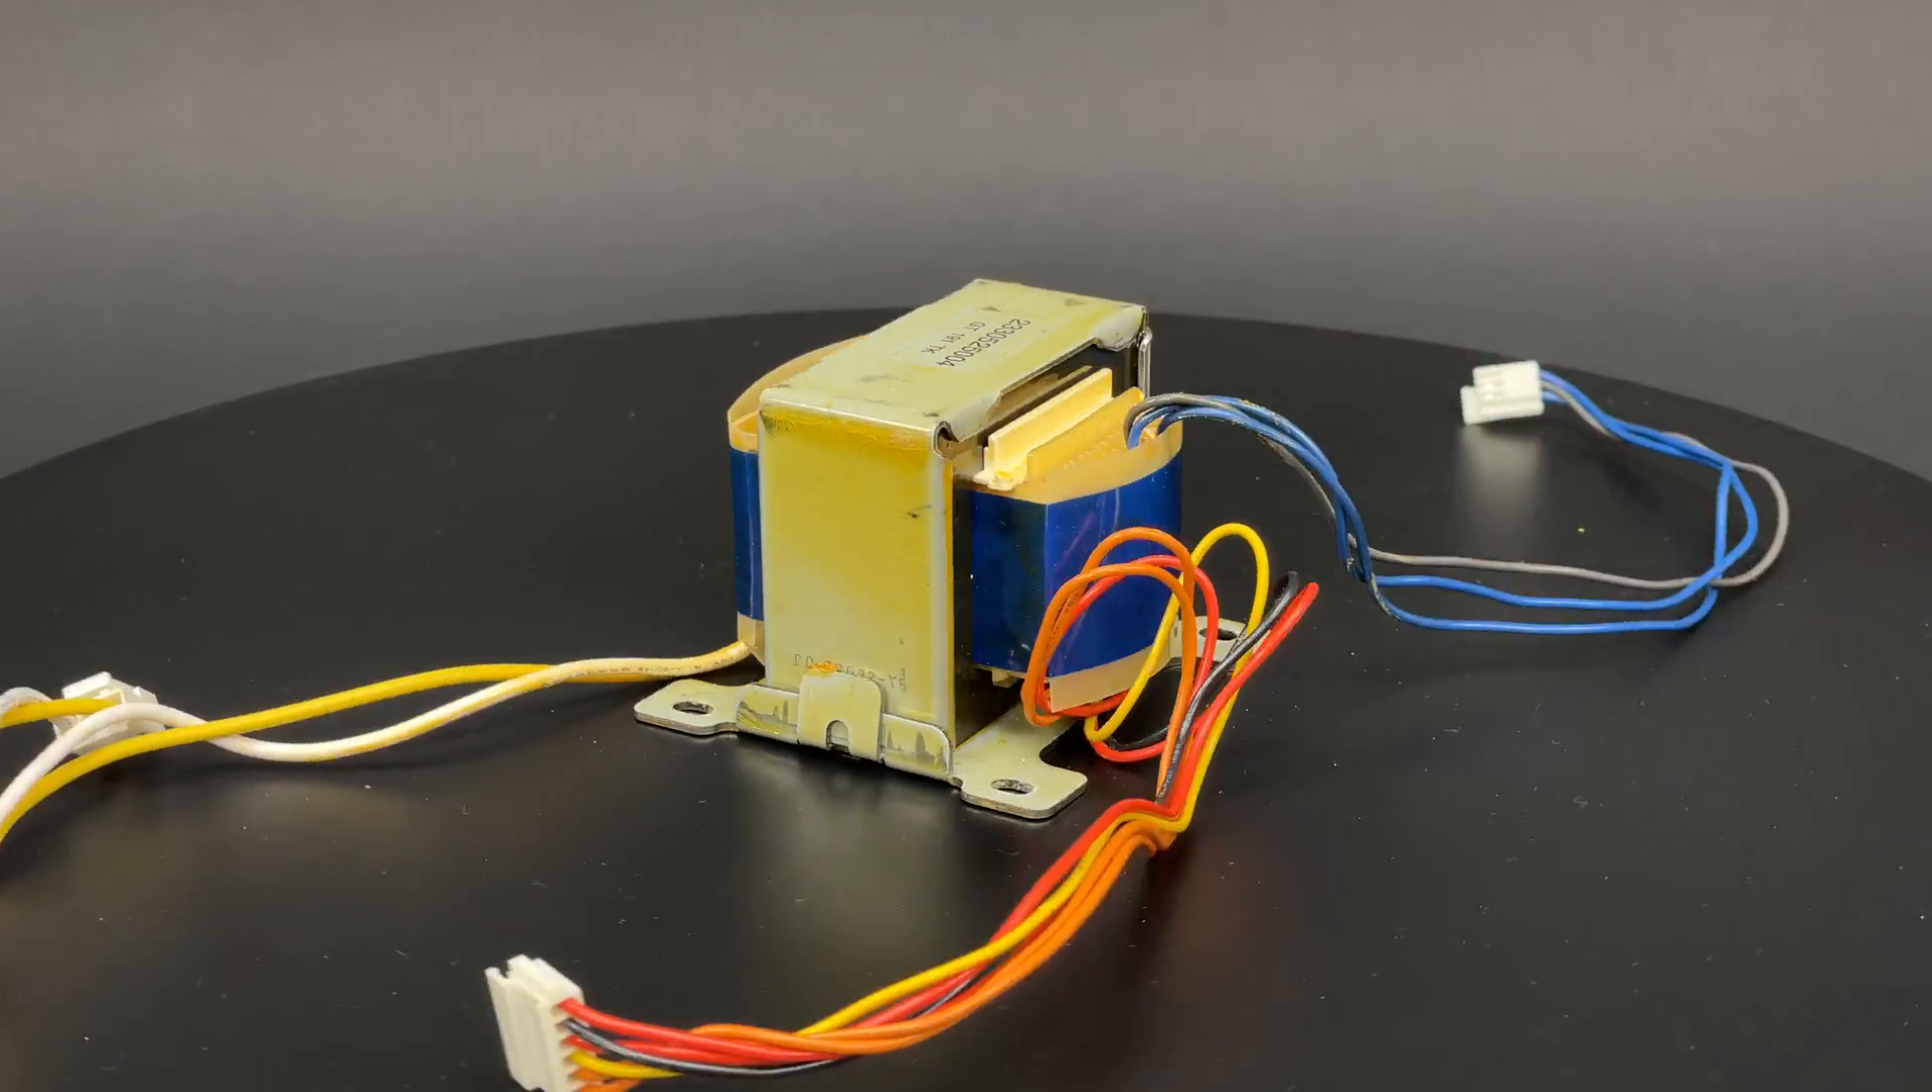Here we go, that's the transformer extracted.